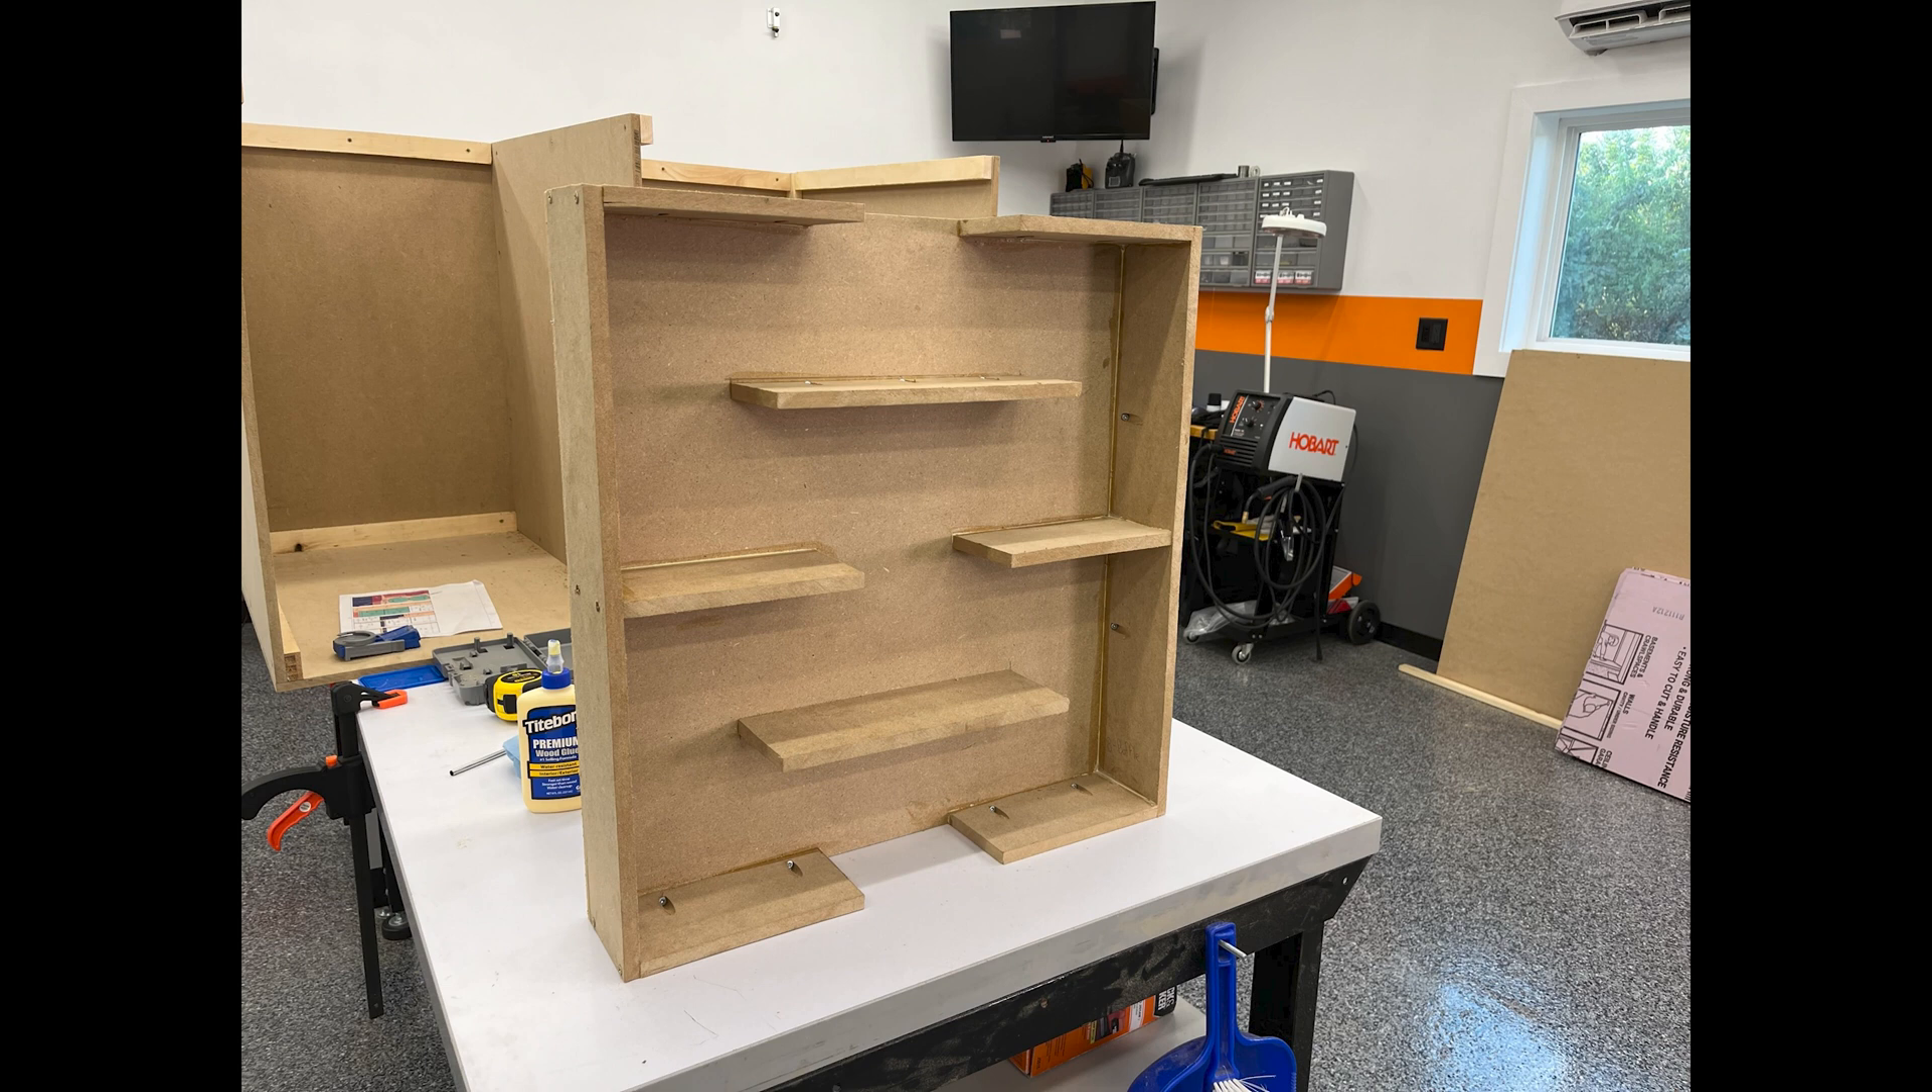Here you can see the finished baffle. You can see how there is no straight path from the entrance to the exit.